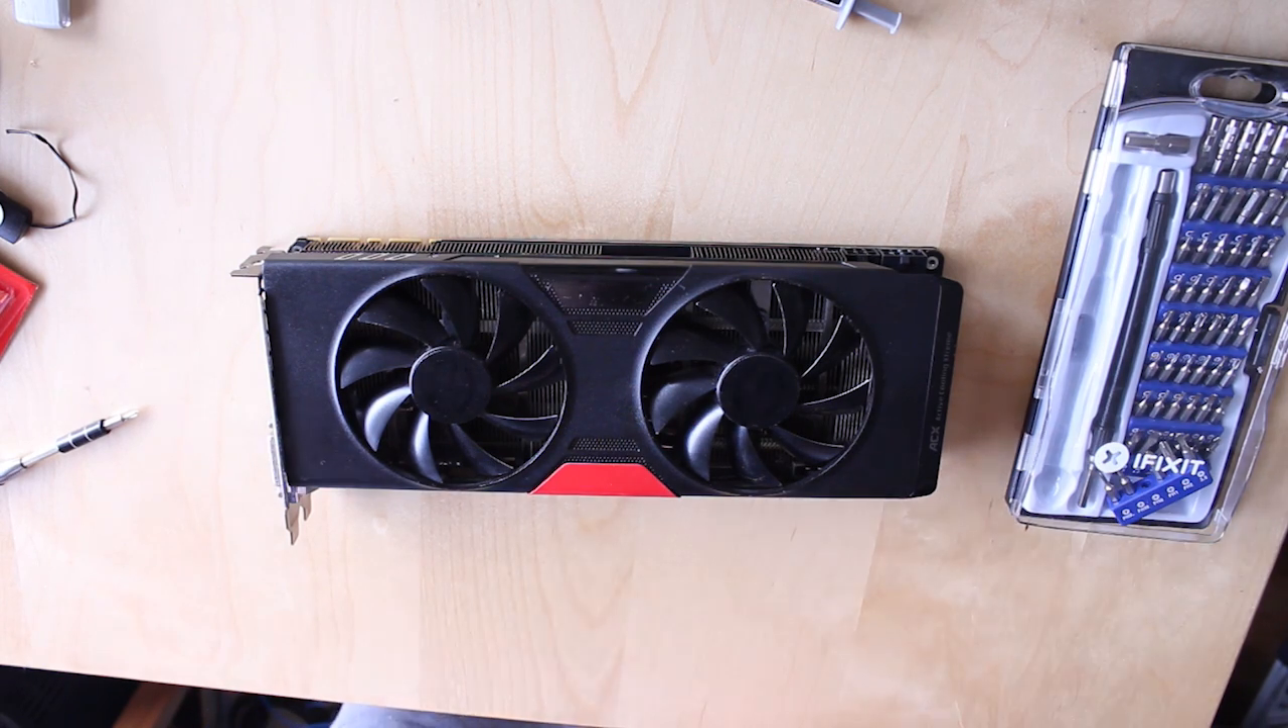Oké, nu zit je grafische kaart dus weer helemaal in elkaar.